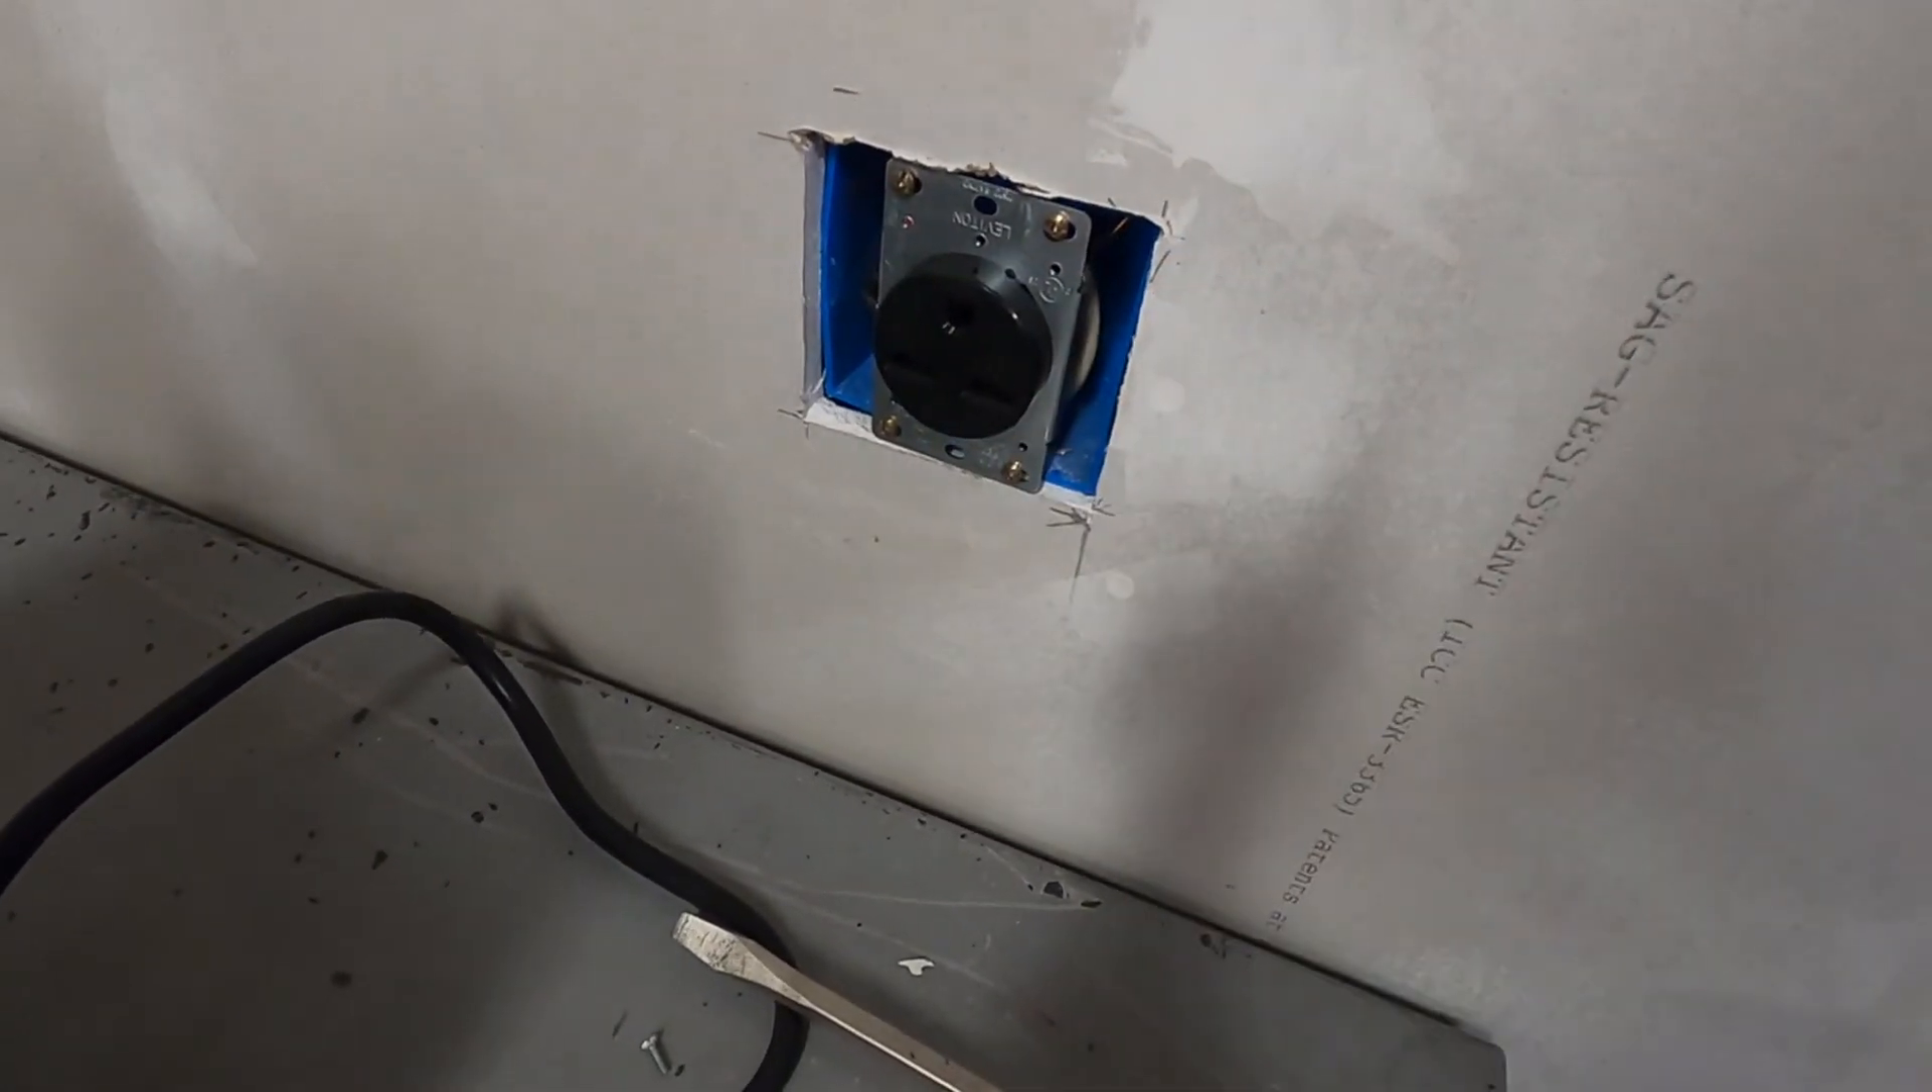Now we've got our outlet in, got our screws back on.